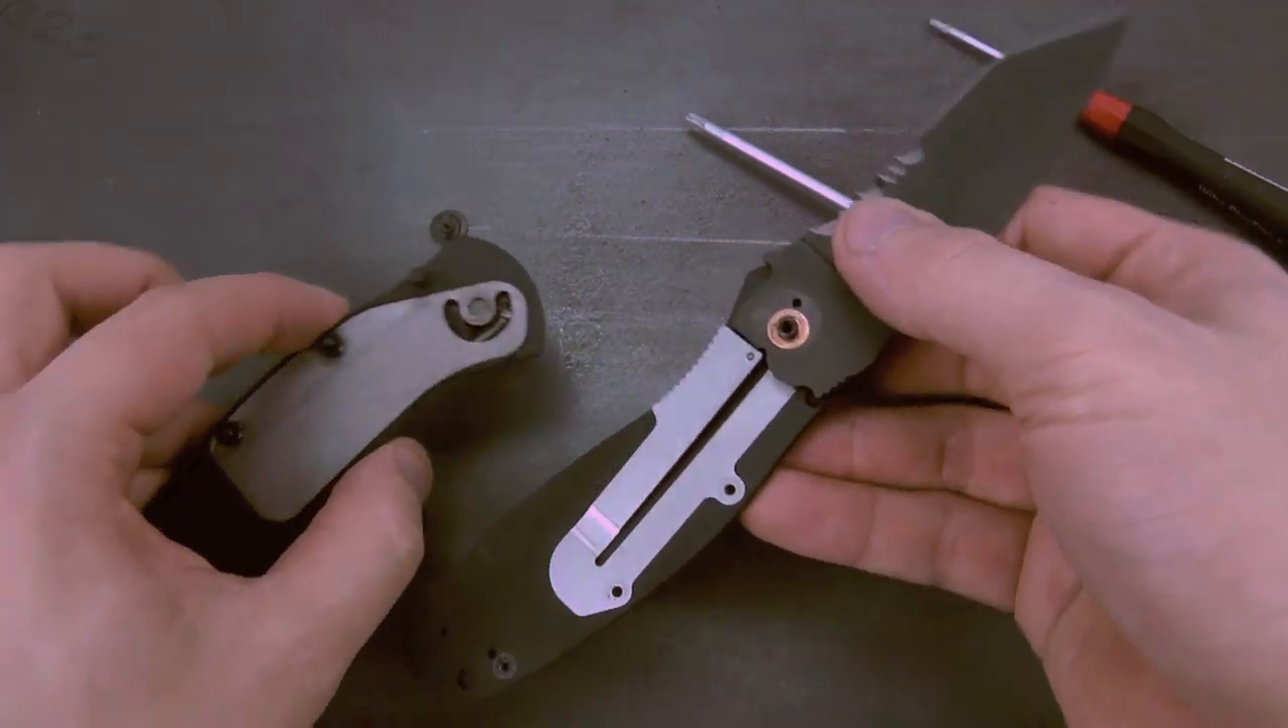All I'm going to do is just pop off the front scale, just like so. And there you have it.